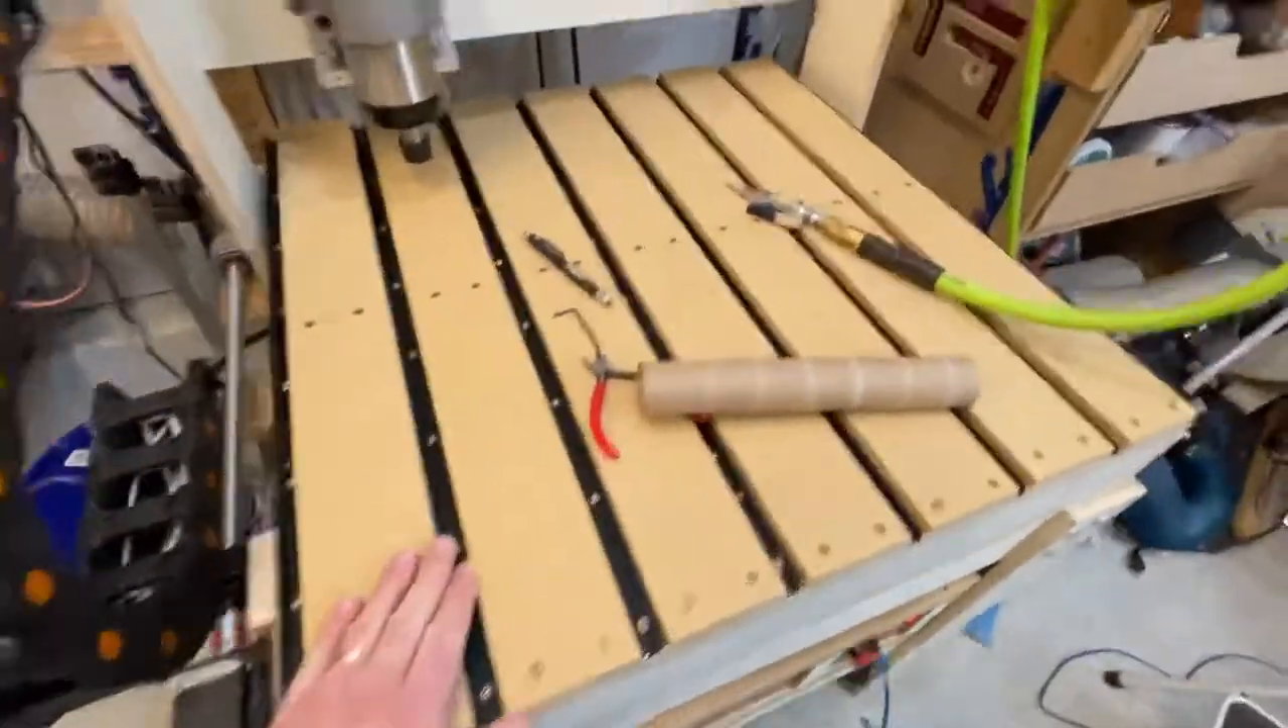Um I've since put on my spoil board I think since my major update I showed you last.